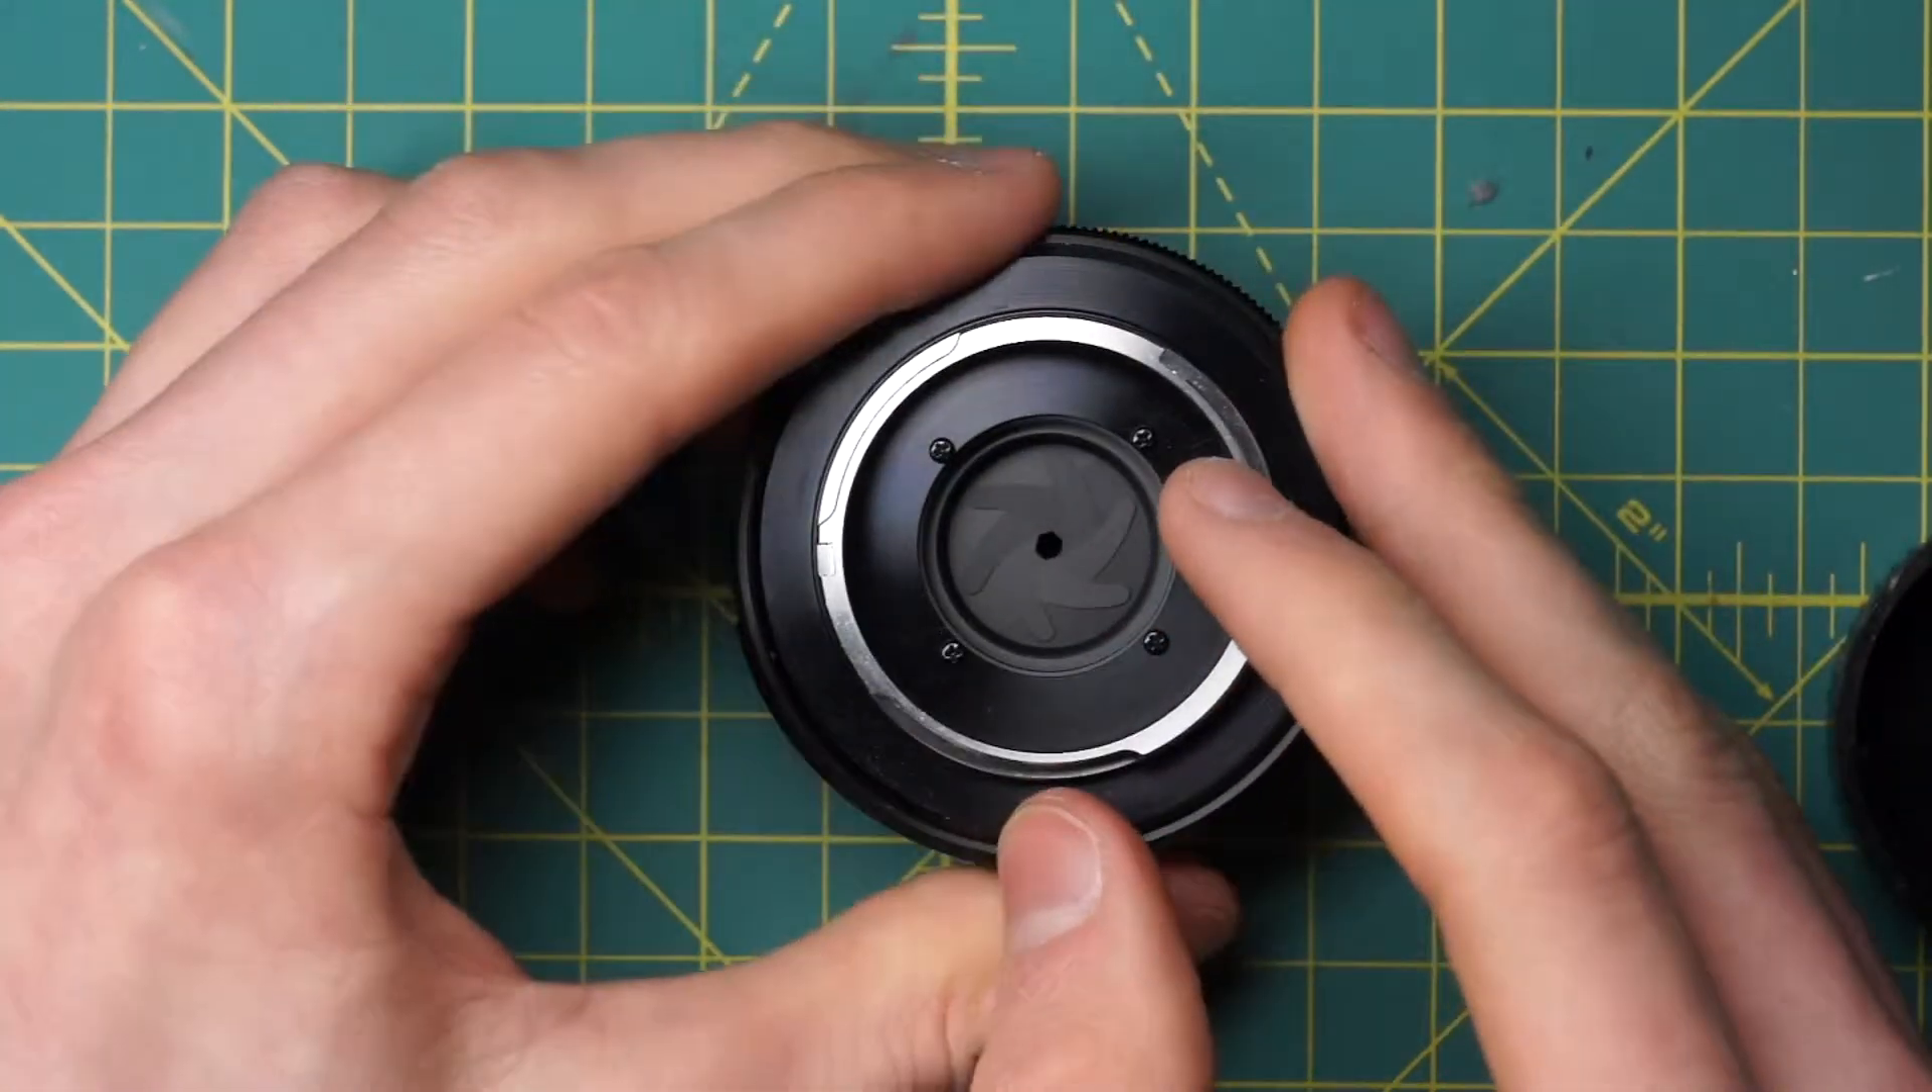And now we have access to the back of the diaphragm on the backside of the lens here as well.